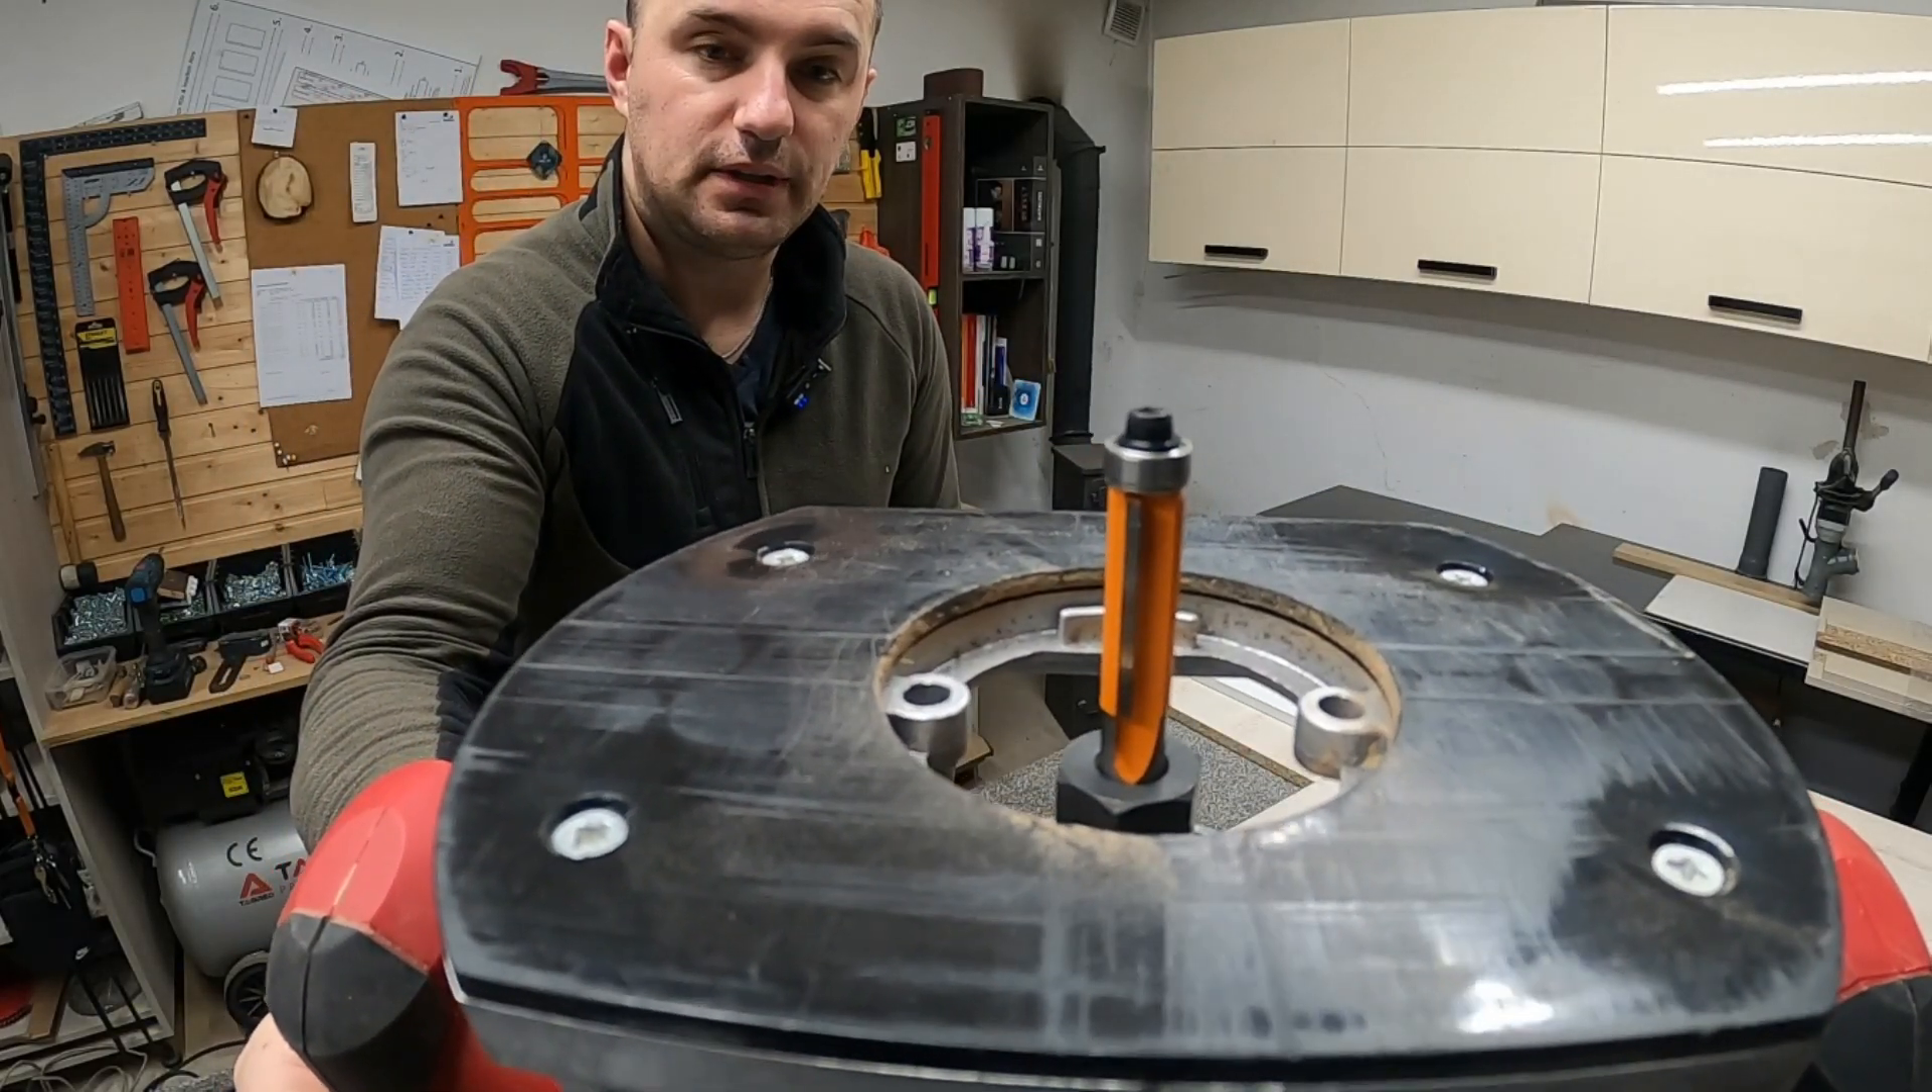Frezik we frezarce mam założony. CMT z łożyskiem prowadzącym.